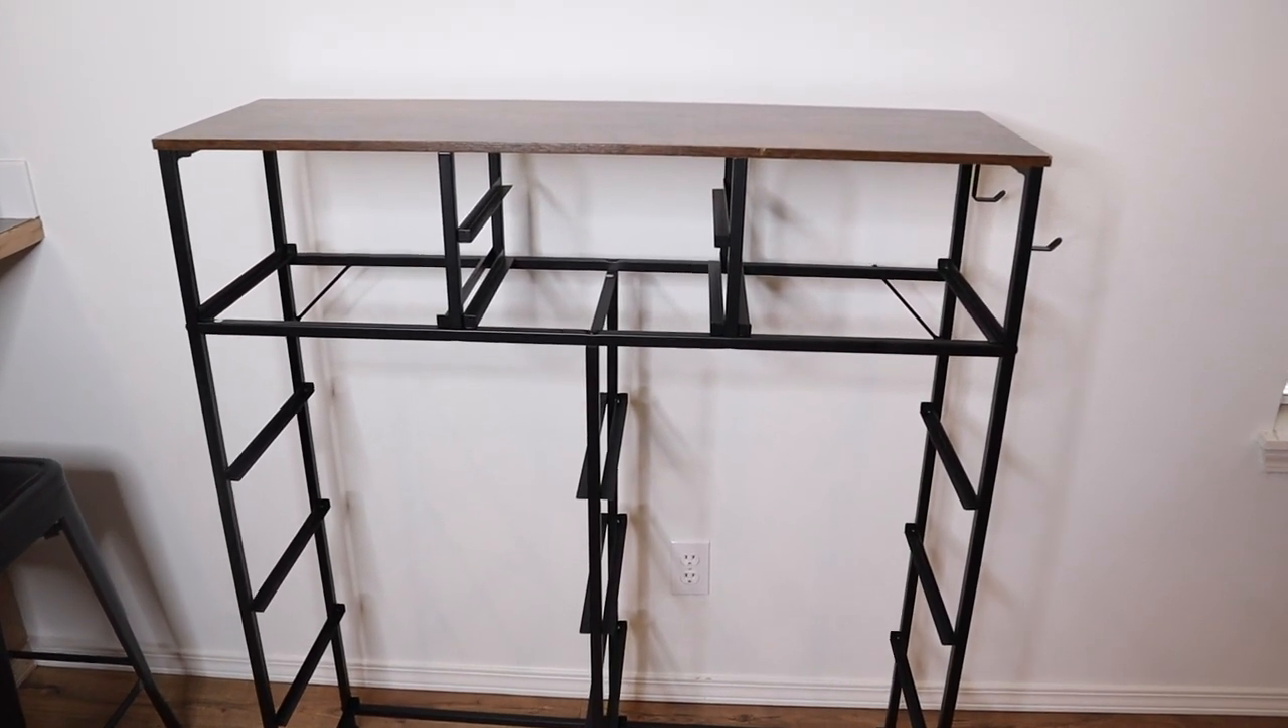We just got the frame completely set up.